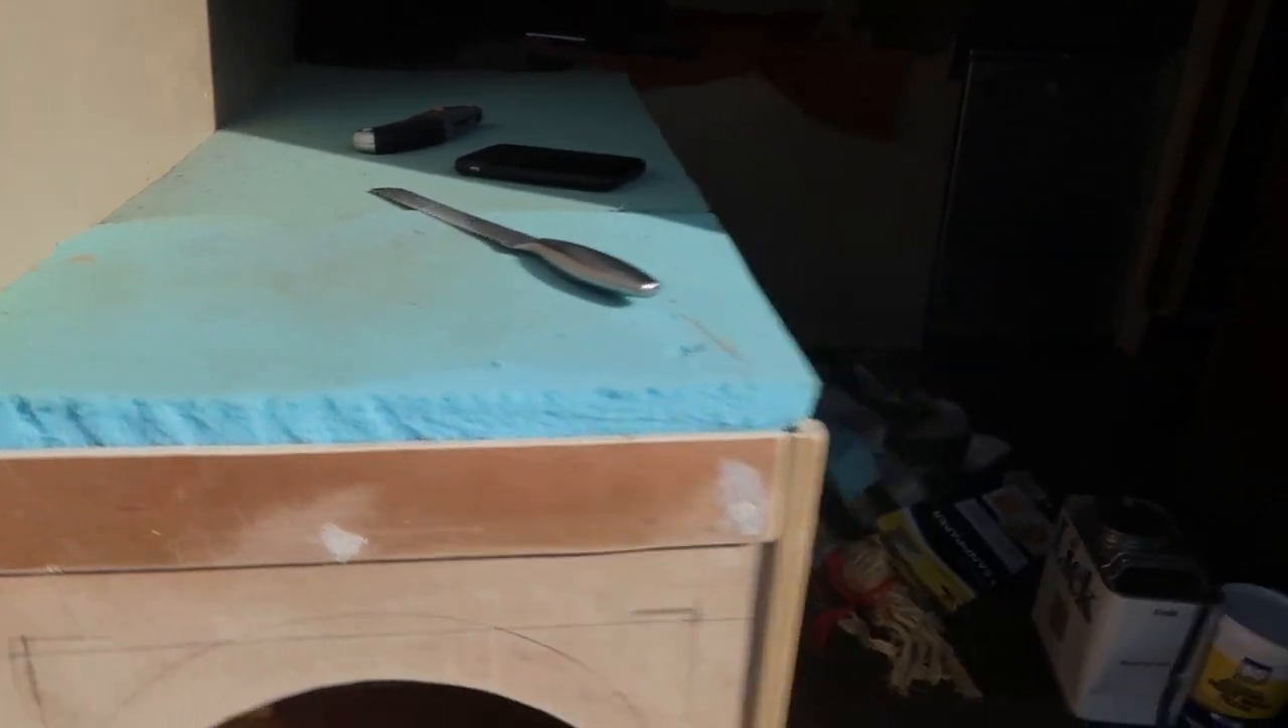So I've put the foam on. This is just temporary foam for now until we get the other one that we've got upholstered.